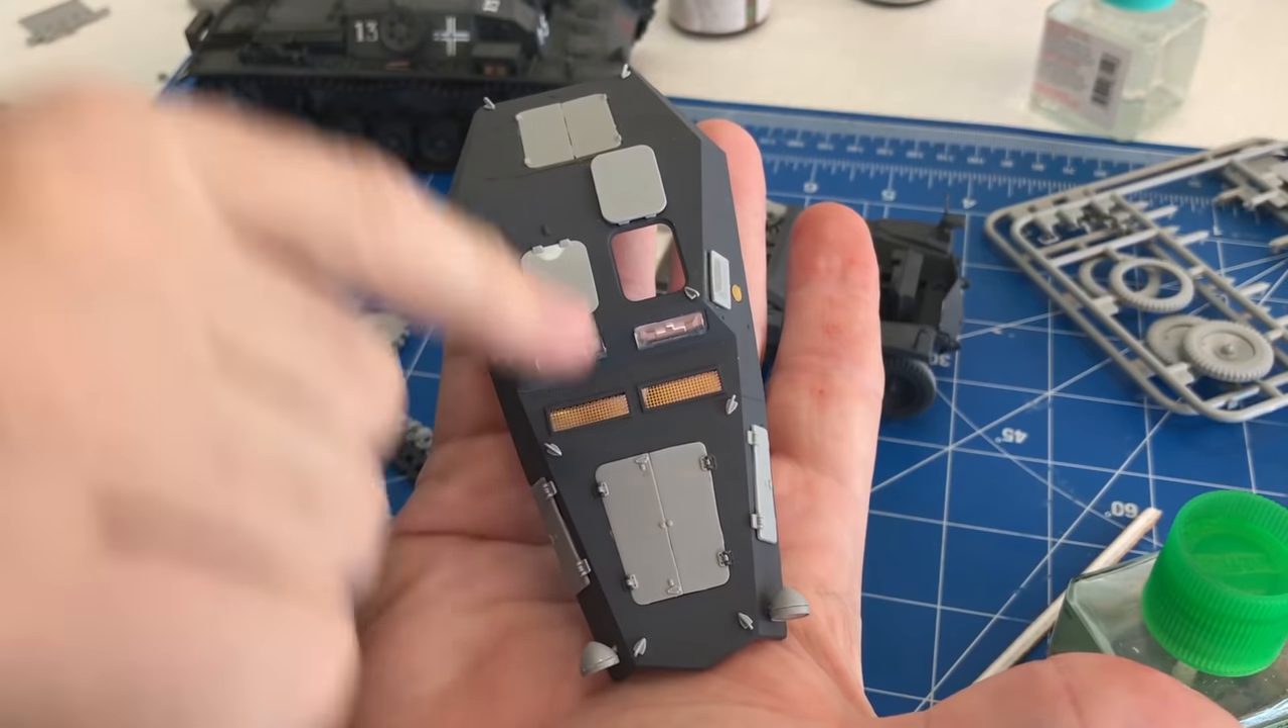And then as it goes for the top section of the hull, we've put the photo etch in for the grills which are all included.